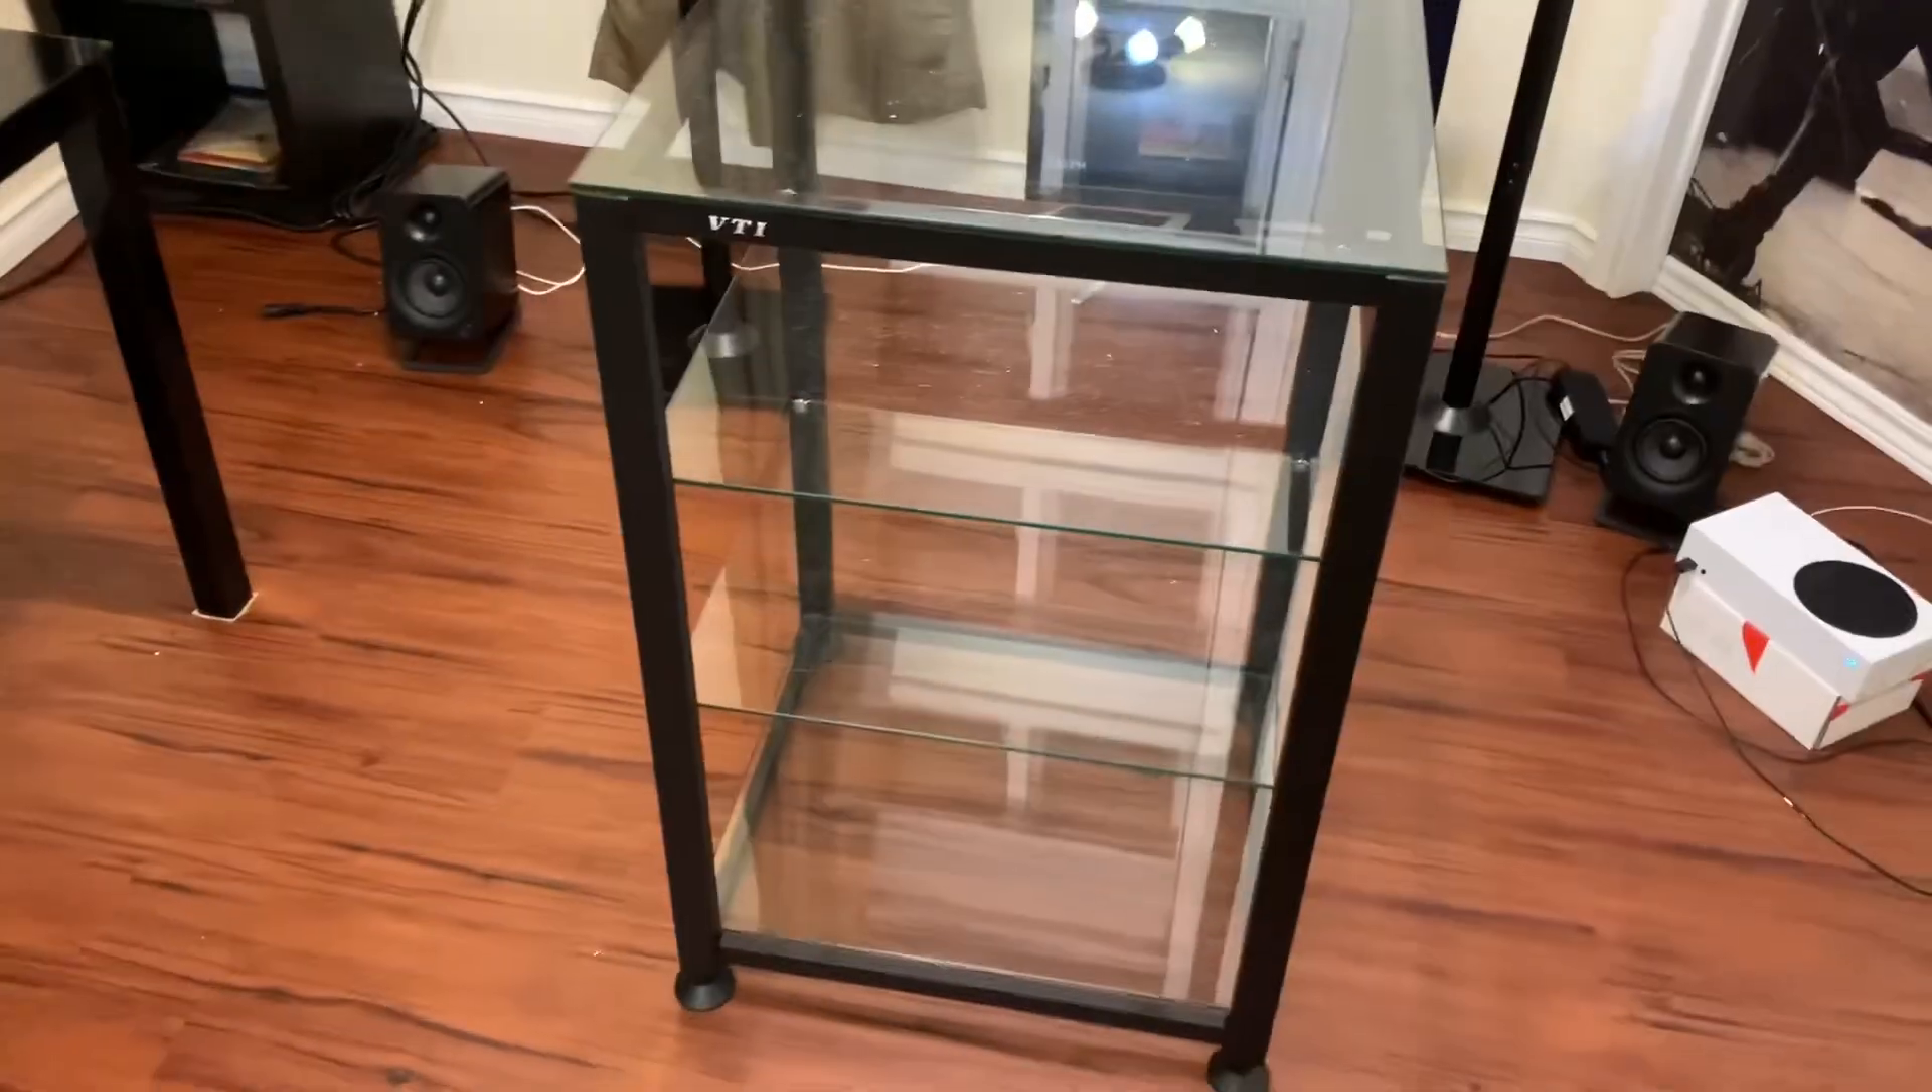Okay so I got all the glass in.